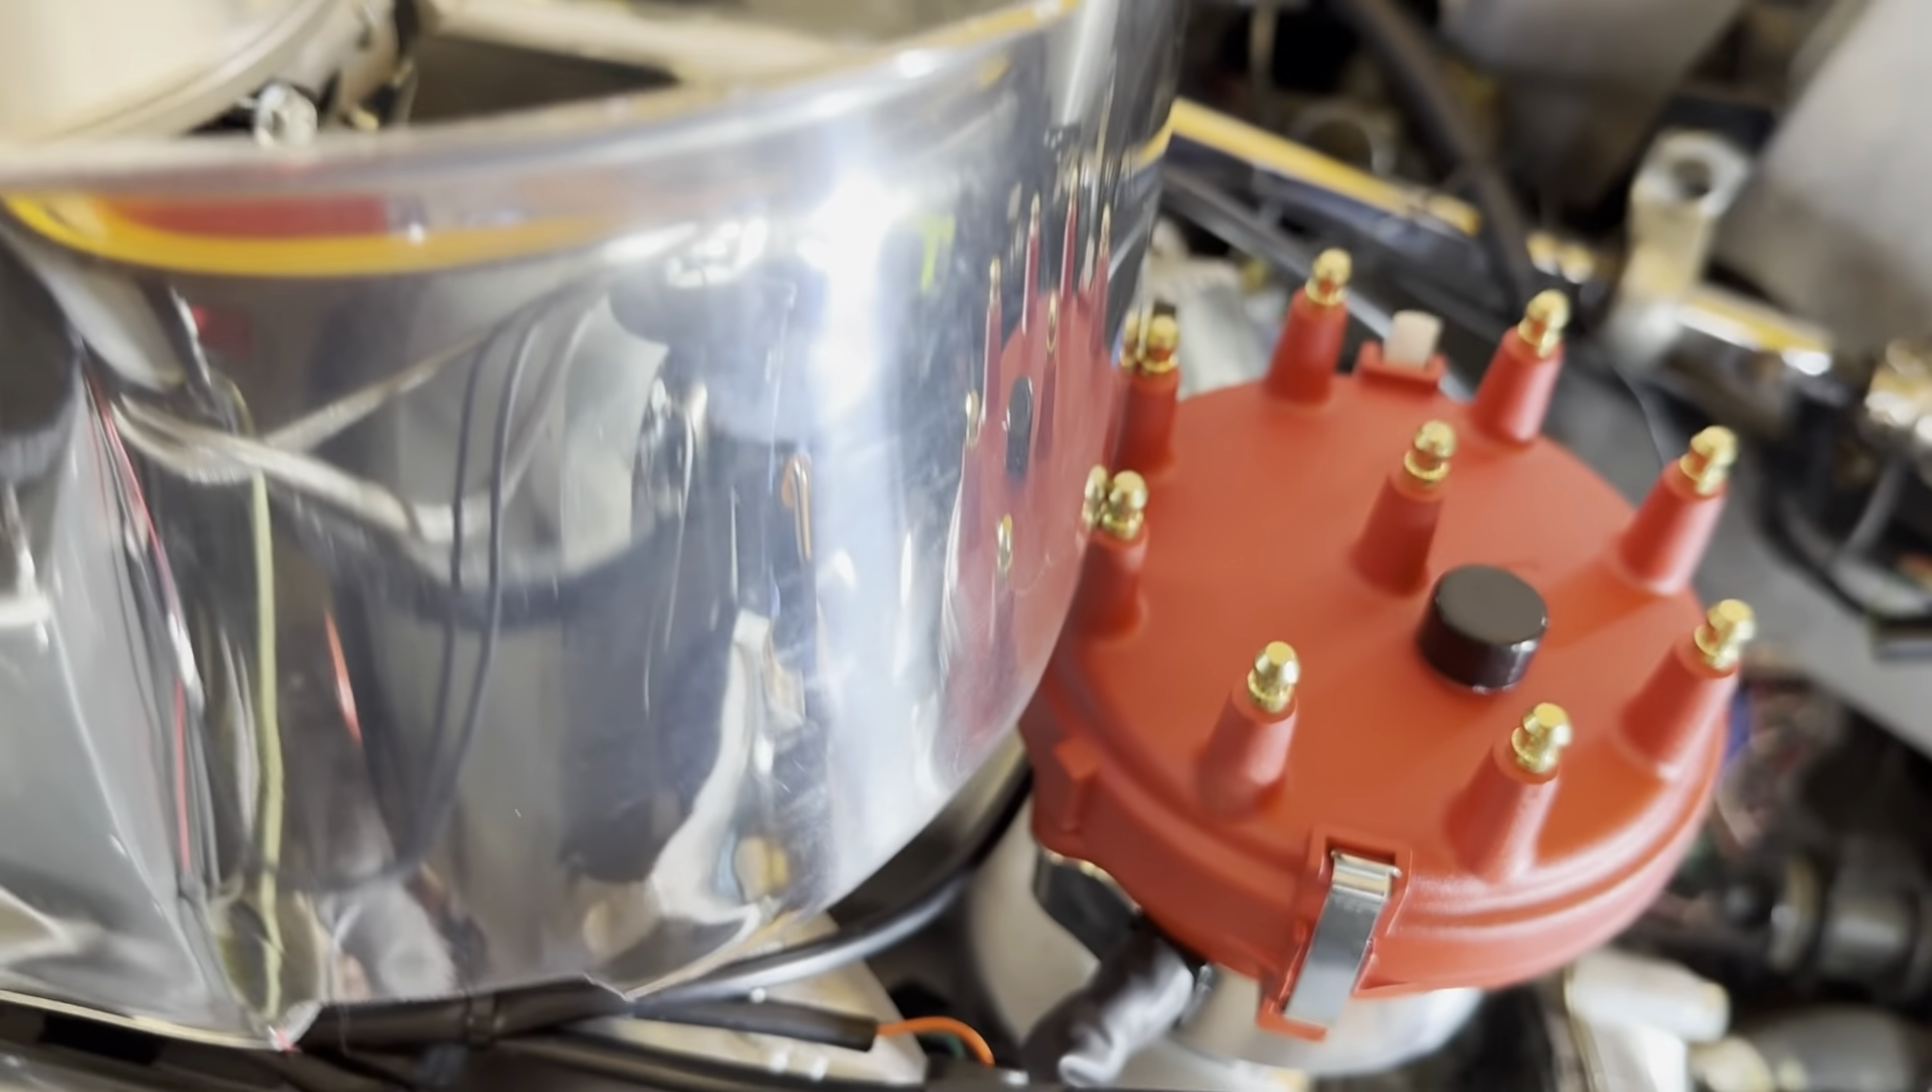As you can see right there, we are touching the two distributor posts with the turkey pan and it is not in place.